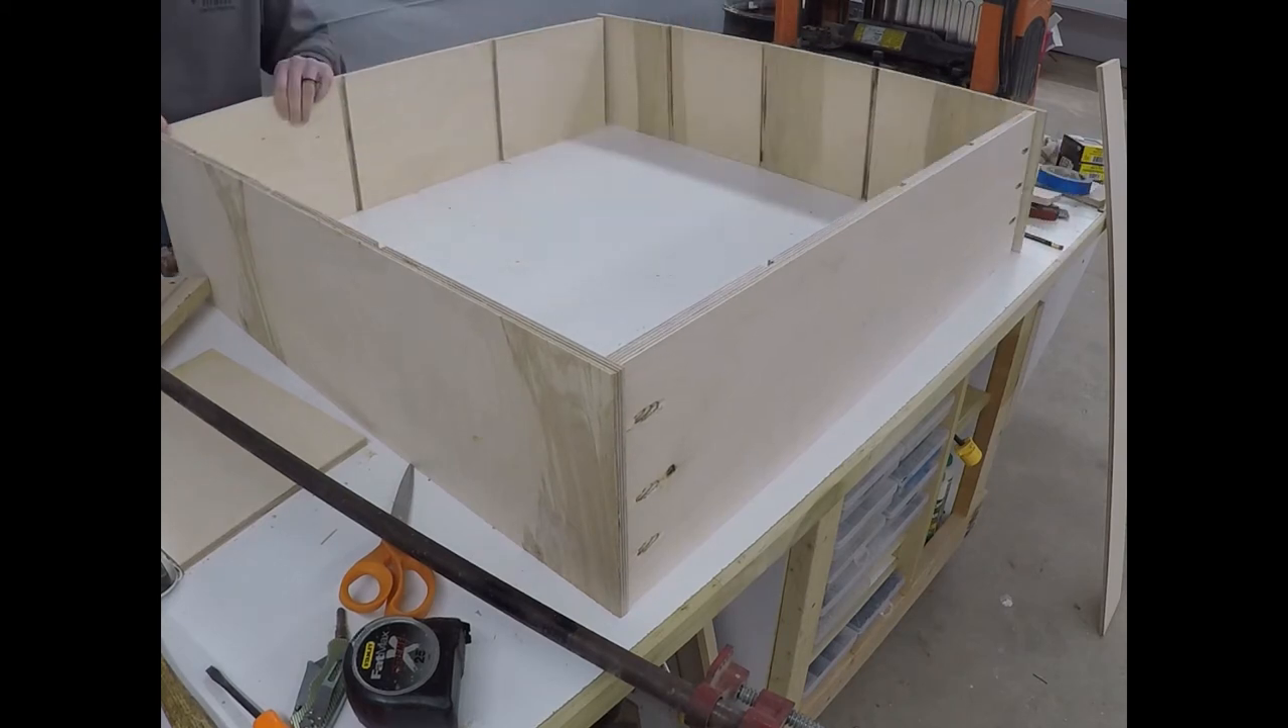With the help of some pipe clamps, I put the outside box together of the house.